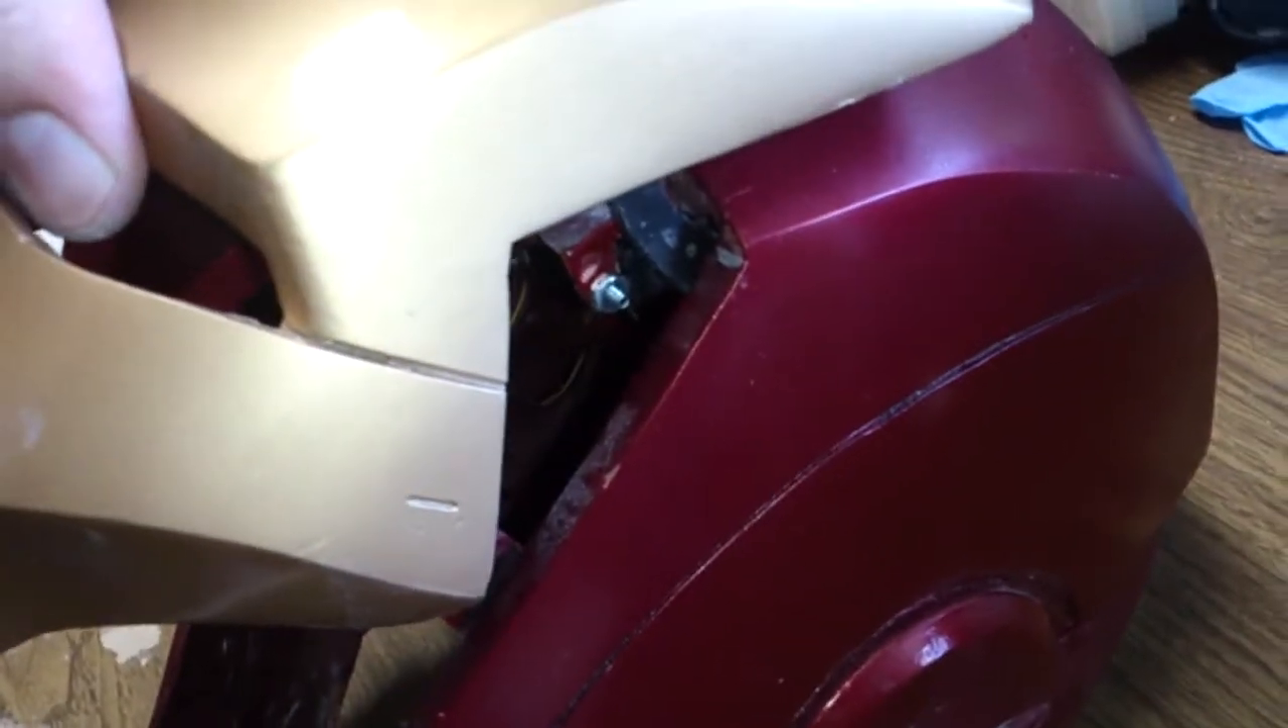As you can see we've got kind of a gap there in between the top and the bottom.